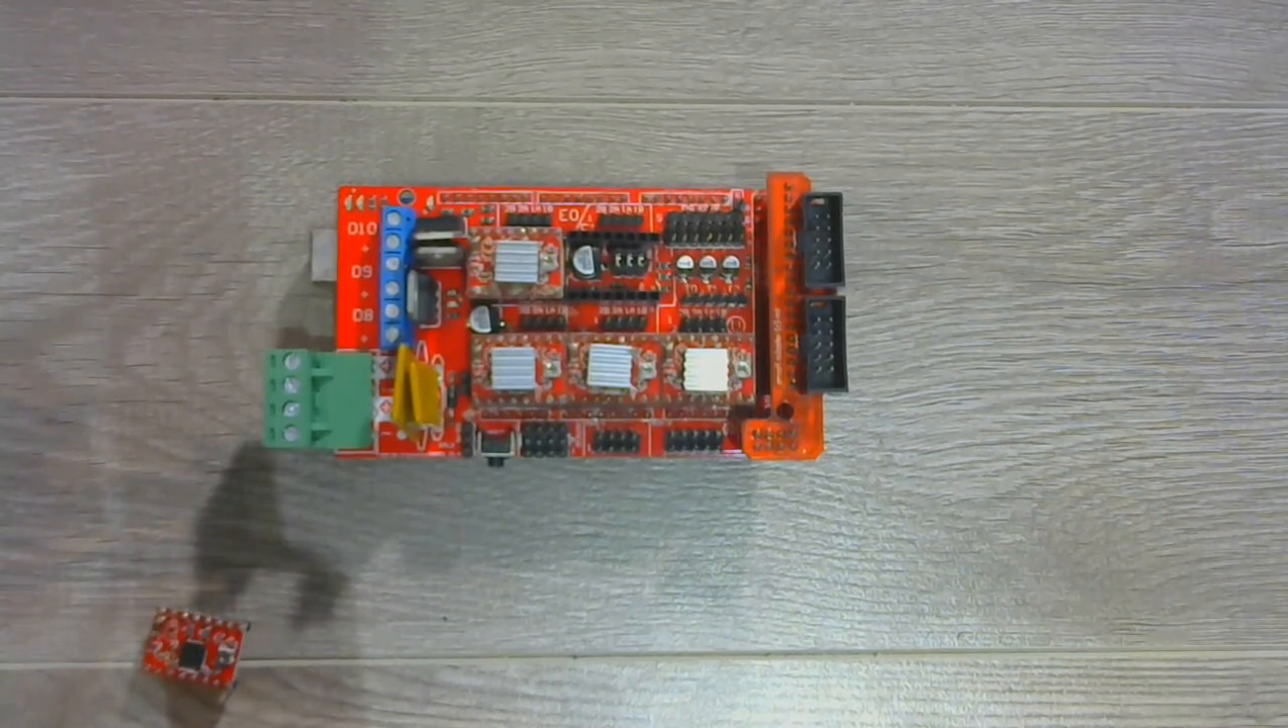So here we have a standard ramps board and as you can see it's already populated by four of the A4988s.